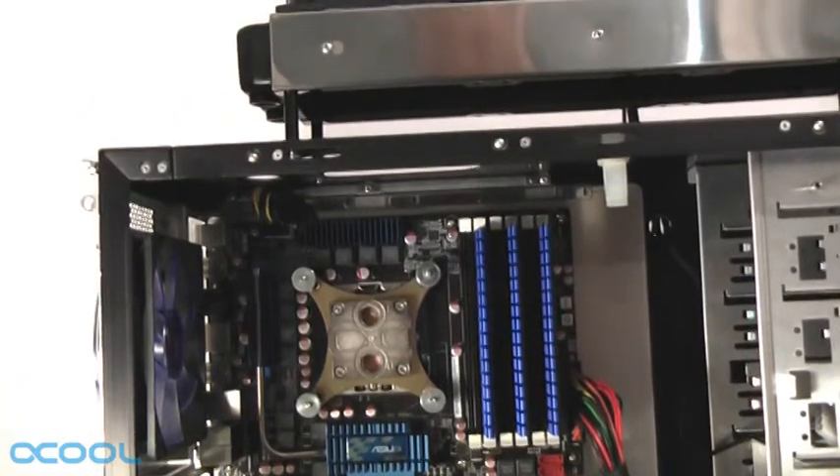This concludes the installation of the Livingstone CPU water block.